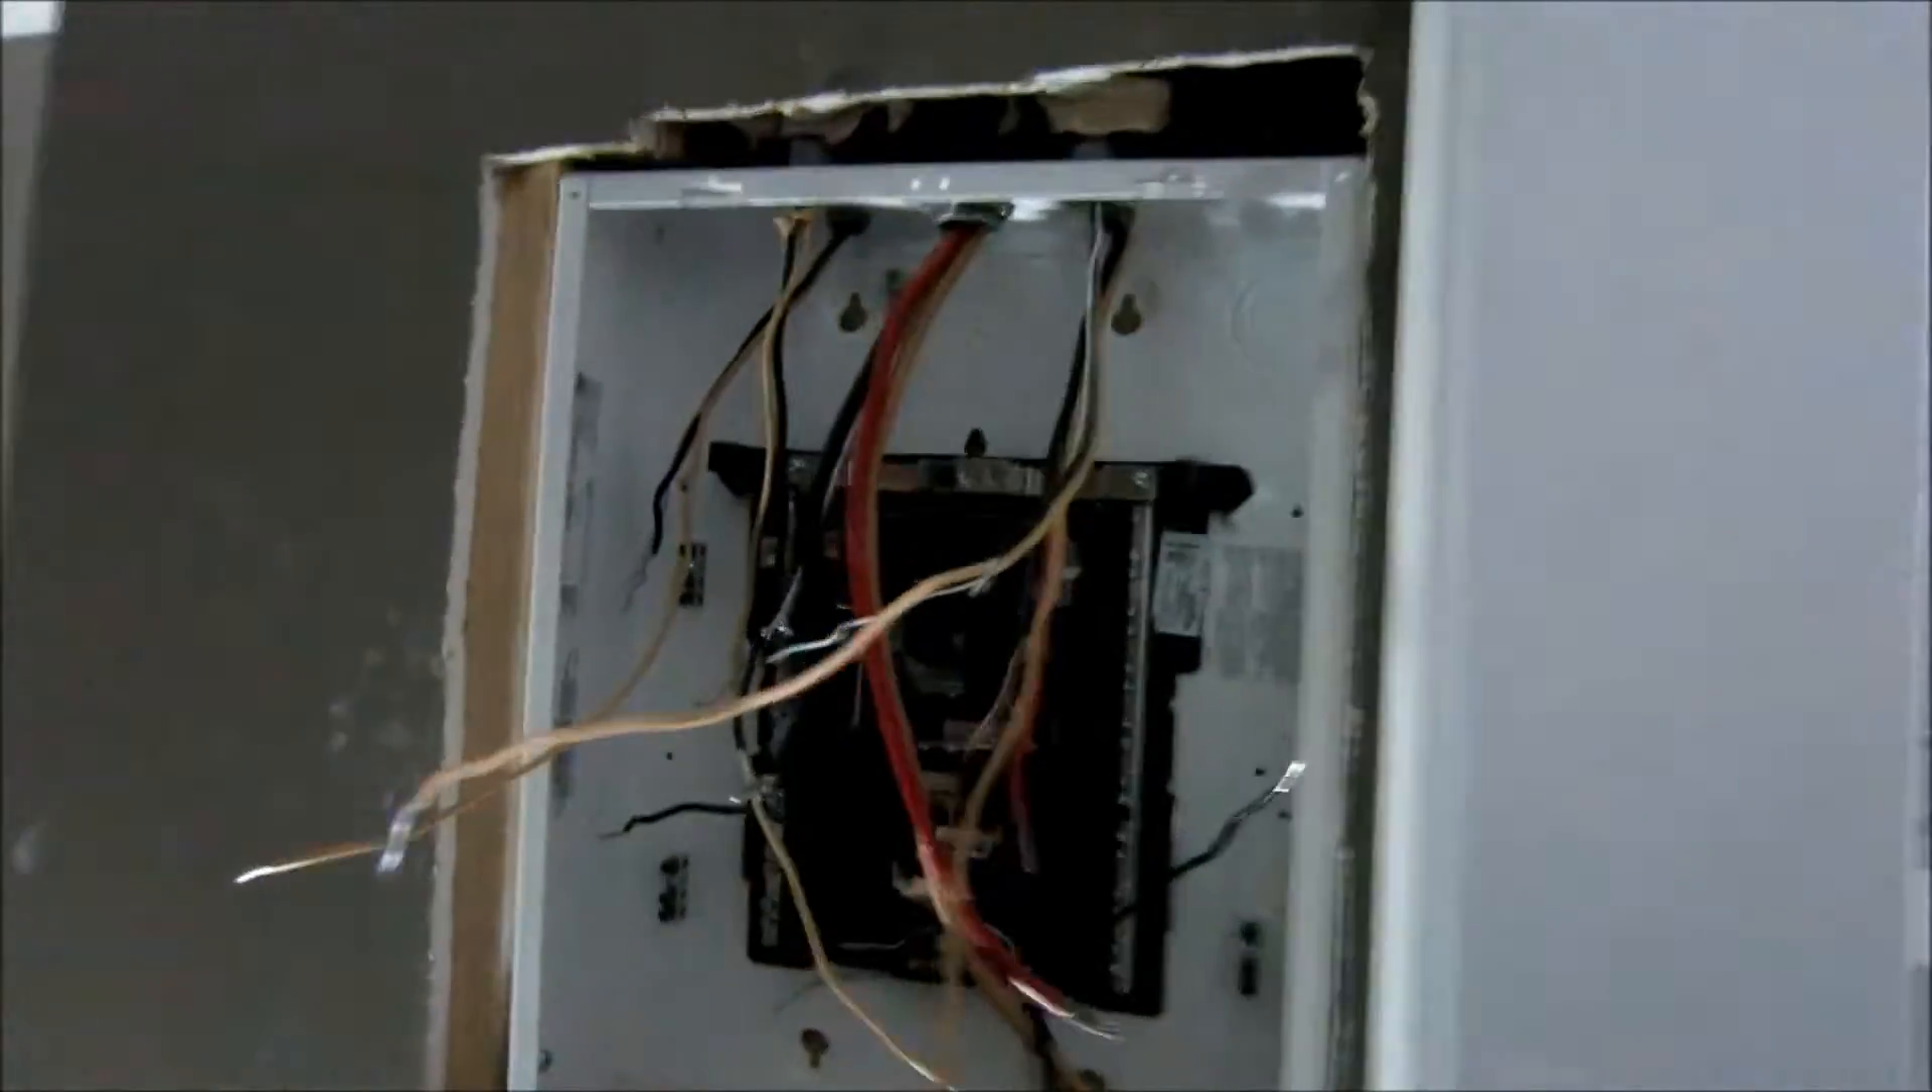All right guys as you see we got to the point now where our panel's in.